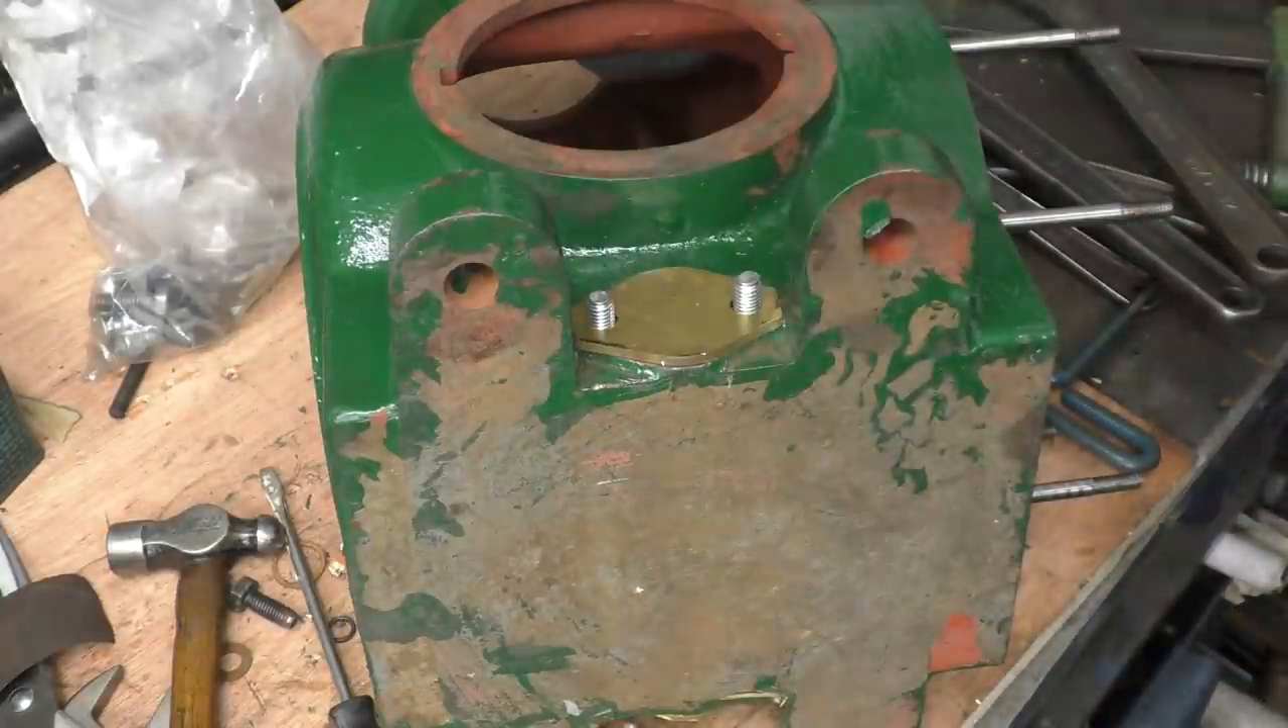Brass plate is a good fit.